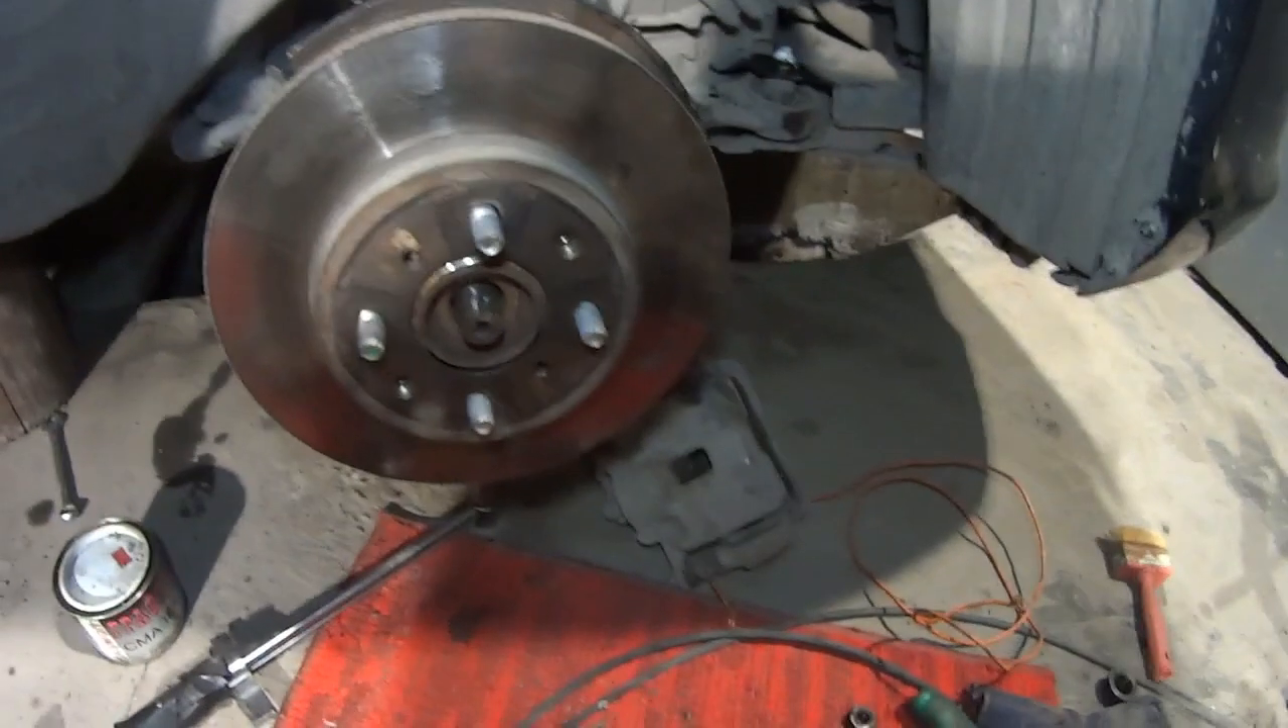Диск установил Теперь надо его прикрутить на эти болтики.